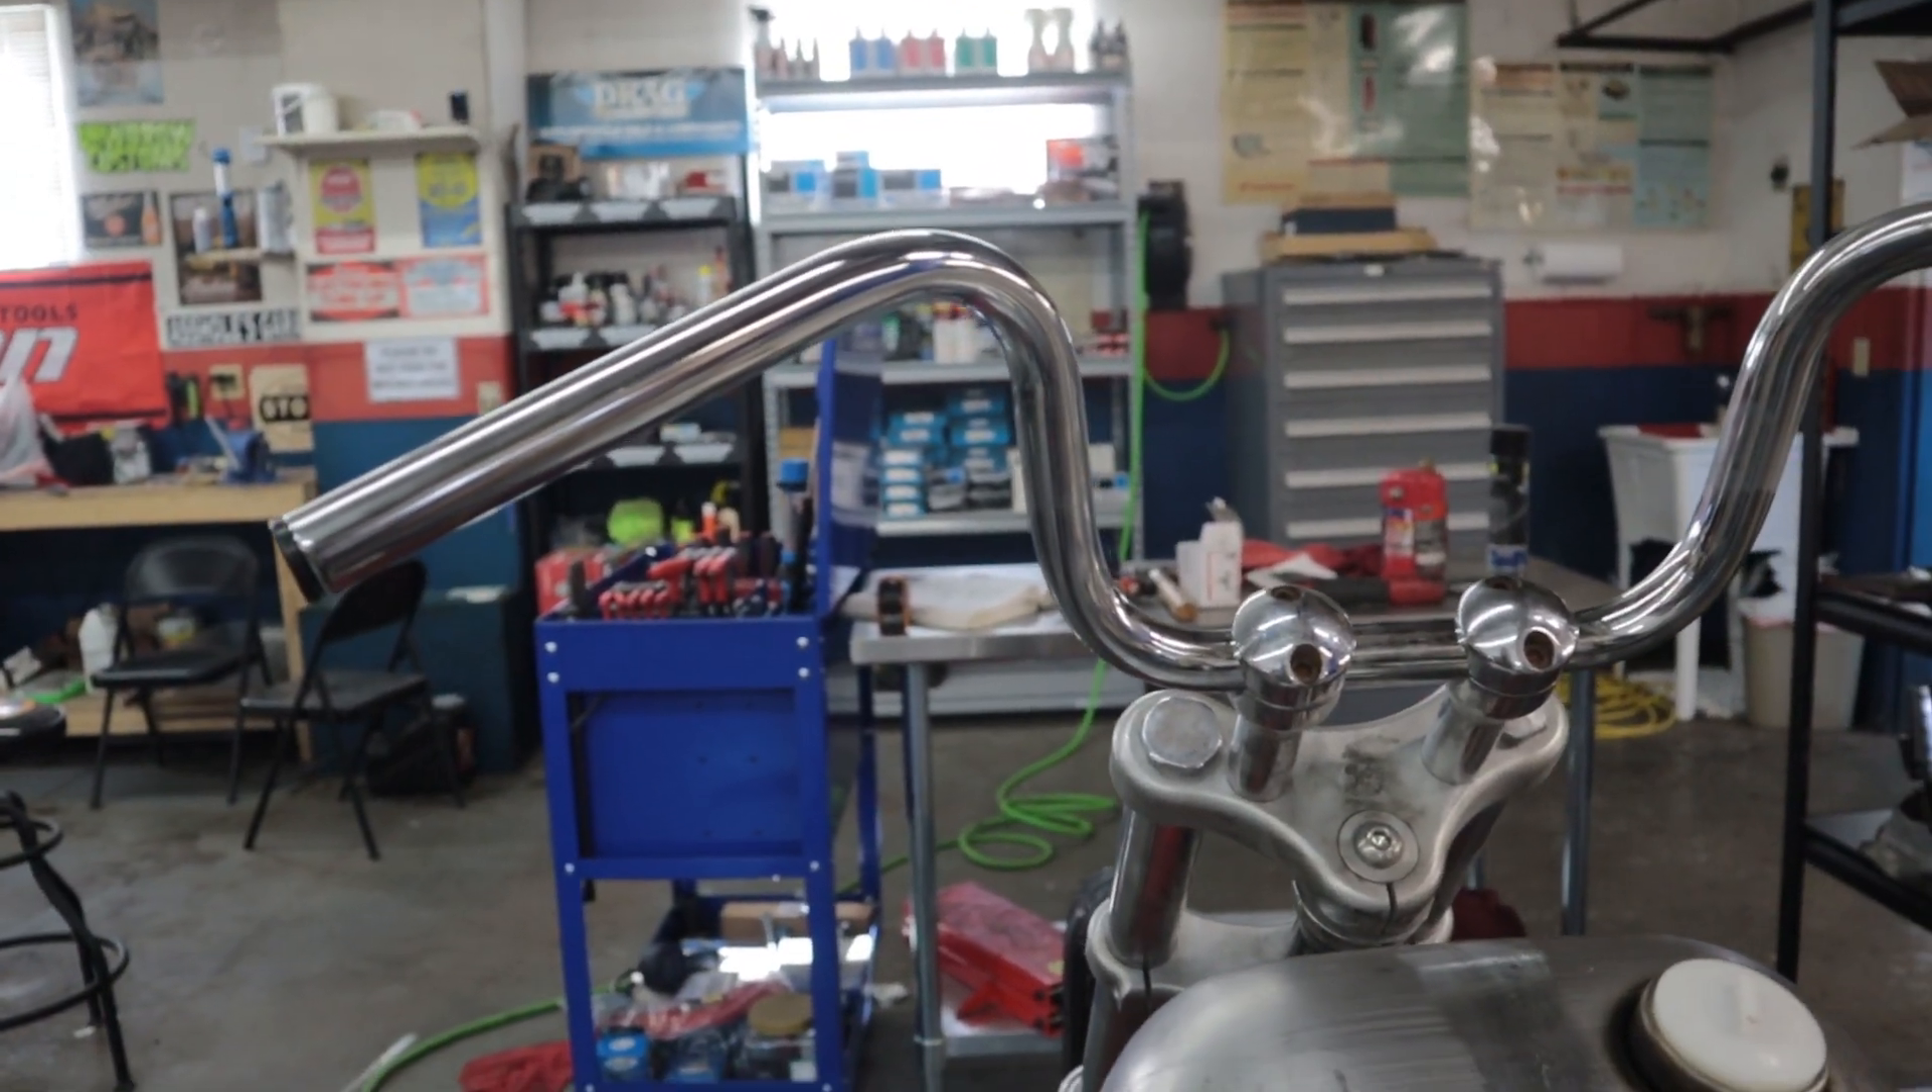So there's no front brake to be put on and right now I don't have a clutch lever.